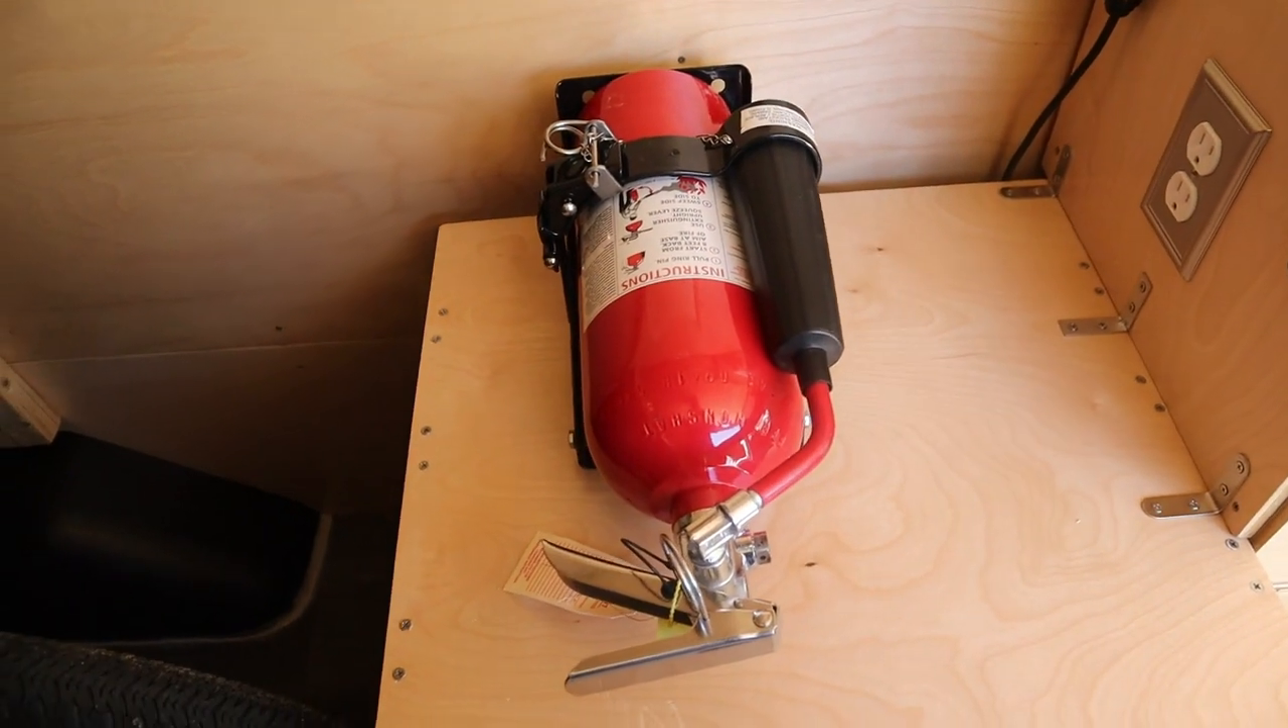I installed this co2 fire extinguisher pretty close to where I would probably need it the galley here.